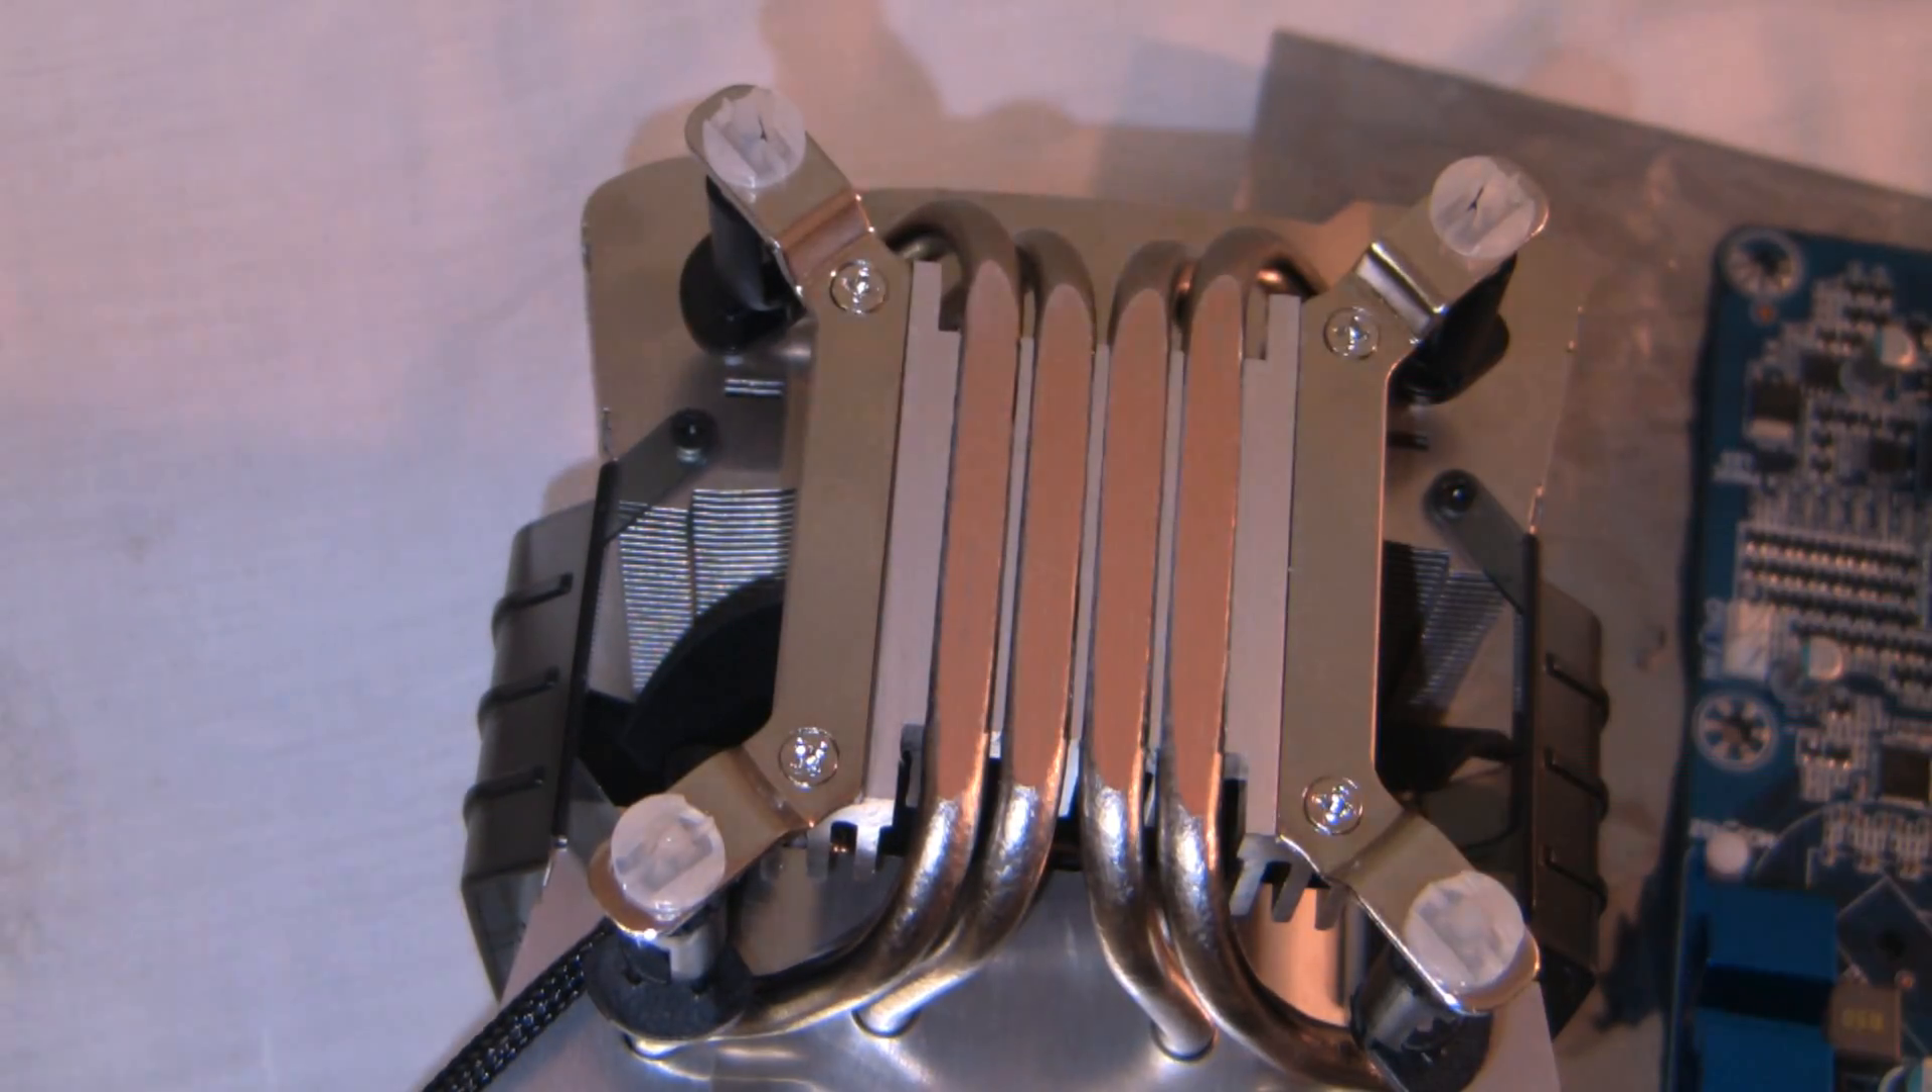The push pins with the bracket are secured to the heat sink.